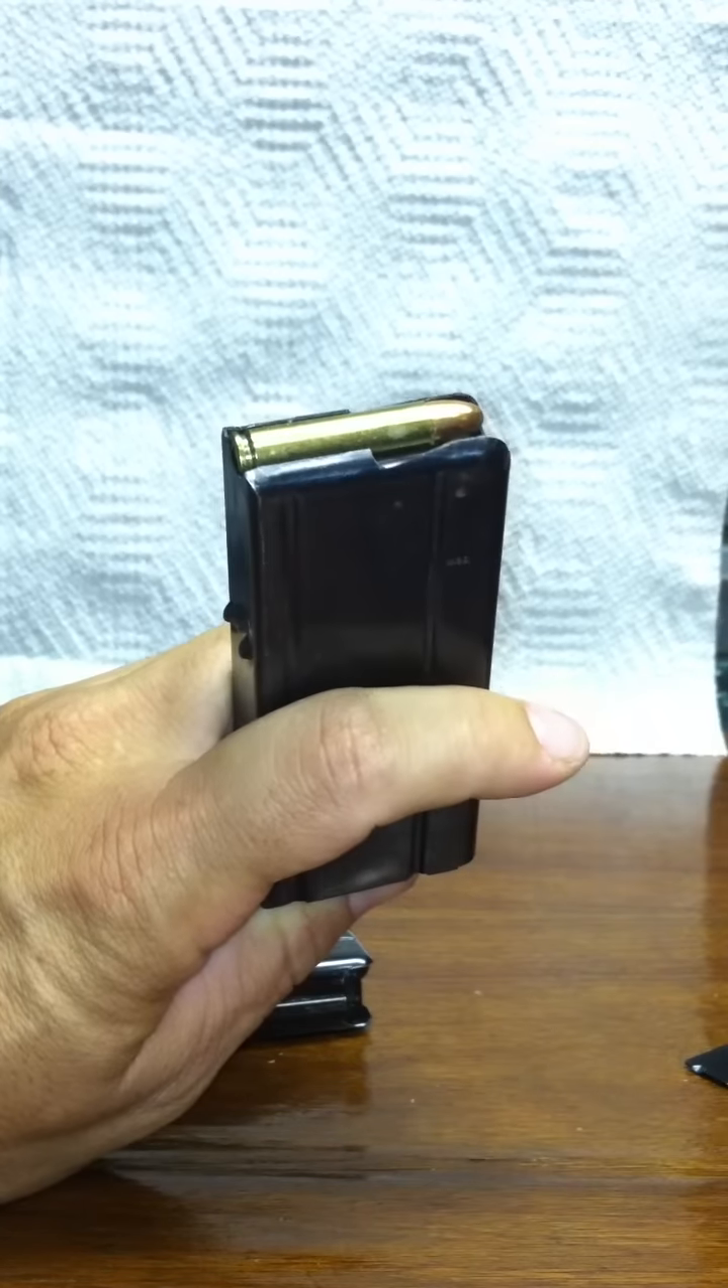Even without the bottom in, see how the round is sitting in there properly now?